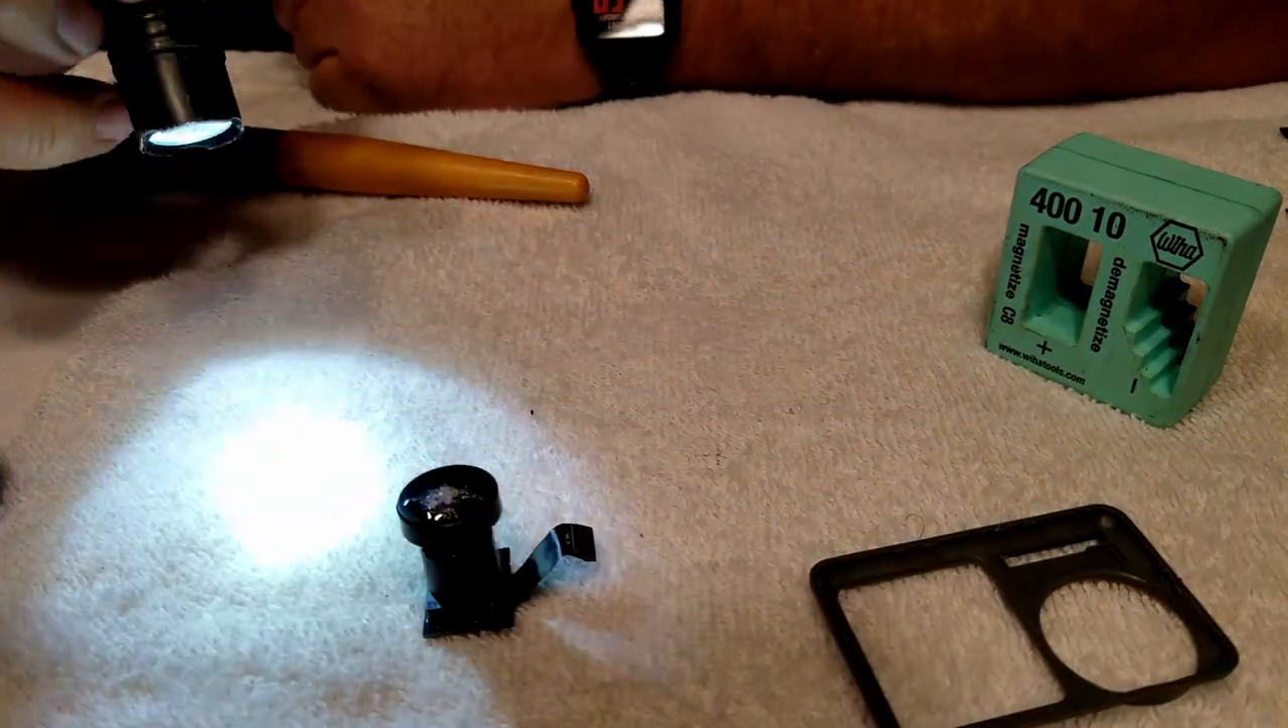Here we go we got the lens out.